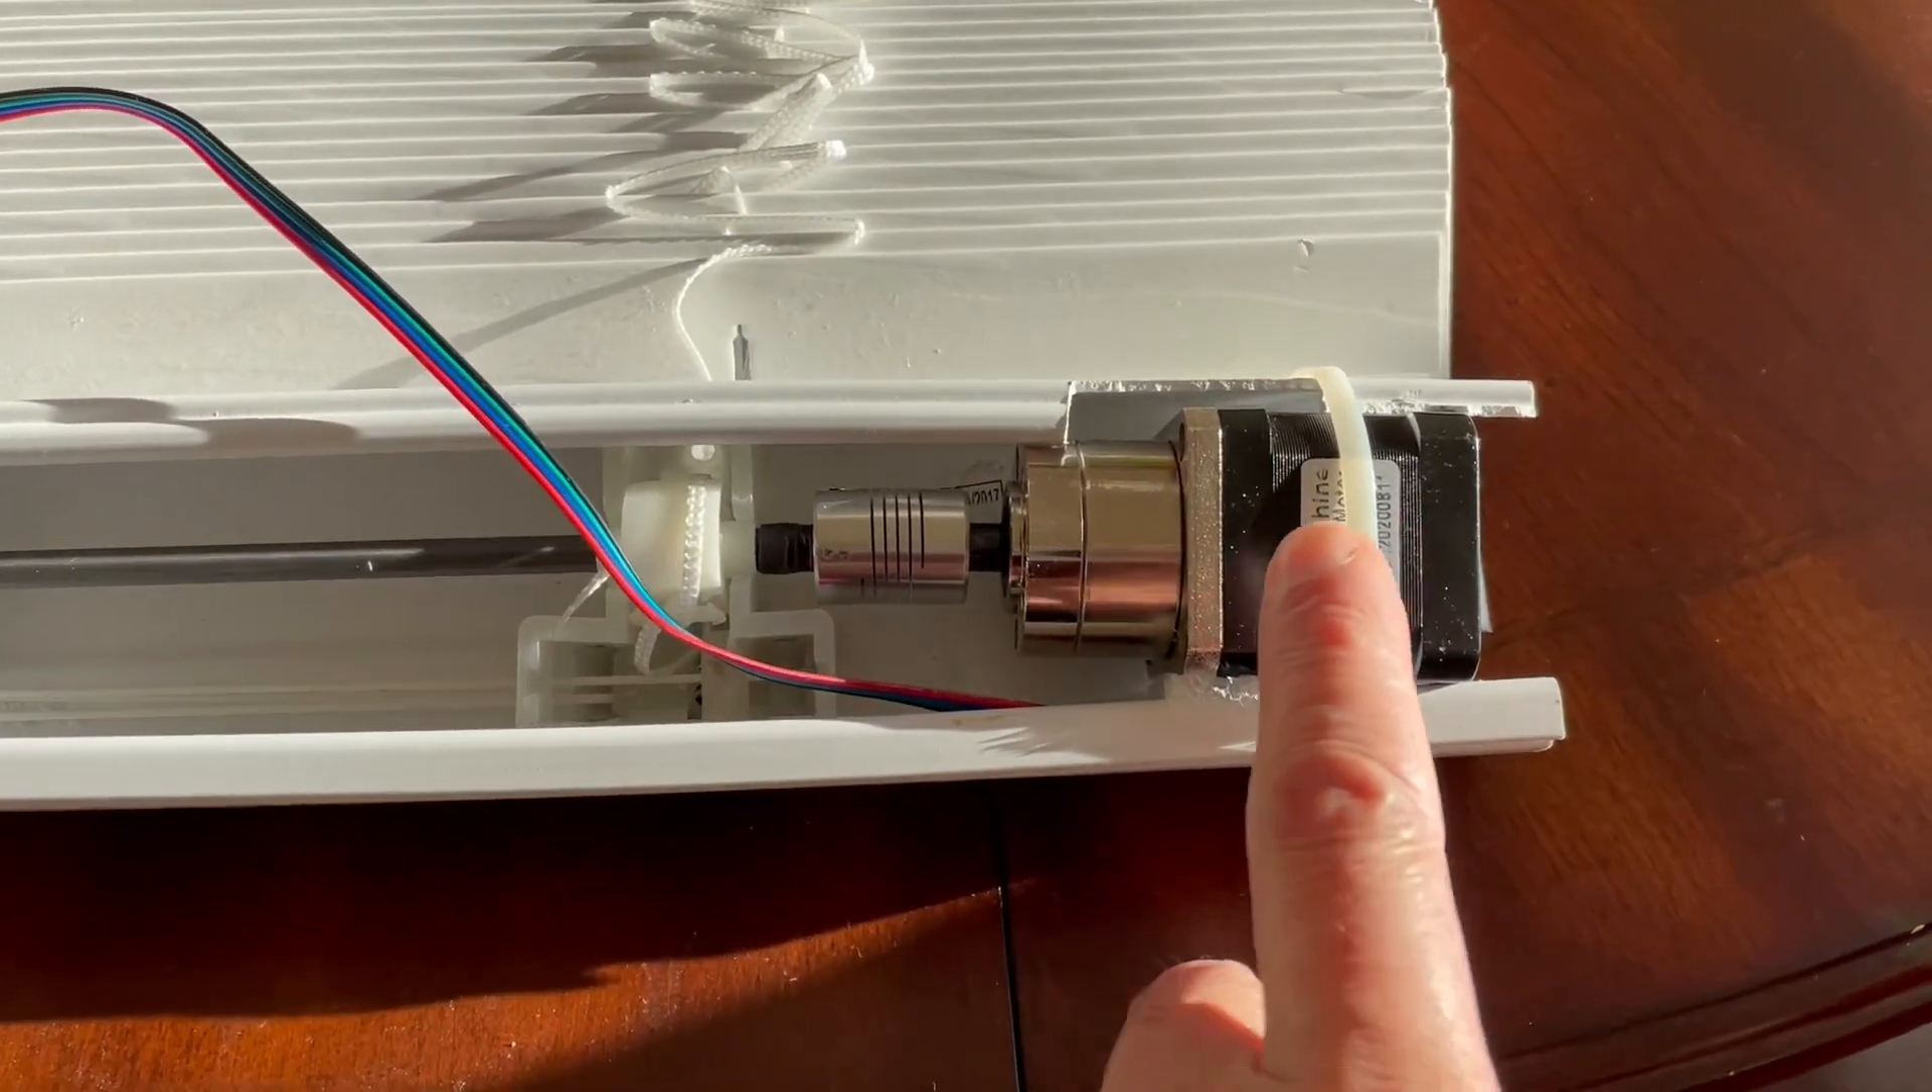In this picture, now you can see I installed the motor.